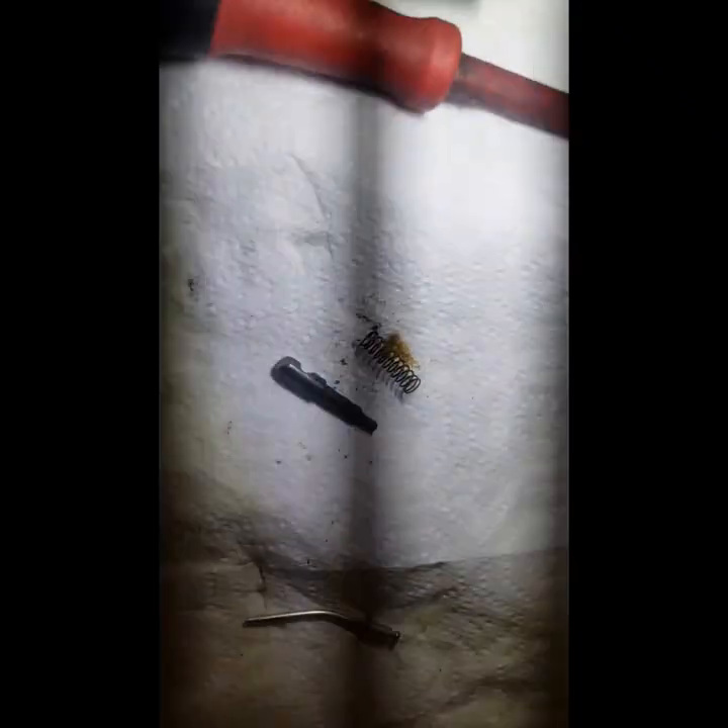Well, I finally got the pin and the spring out.